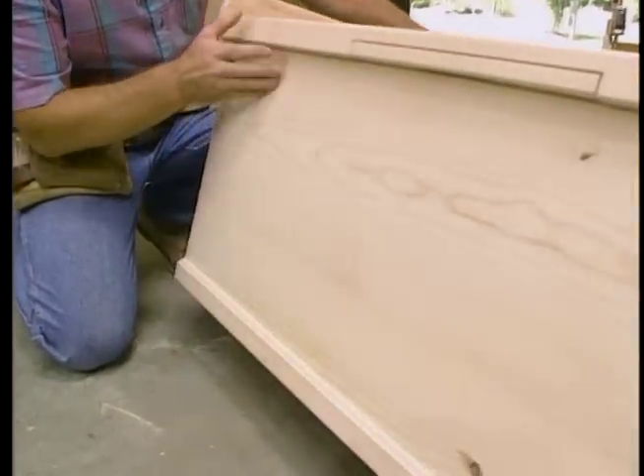At the bottom edge of the chest, I've installed a decorative base.